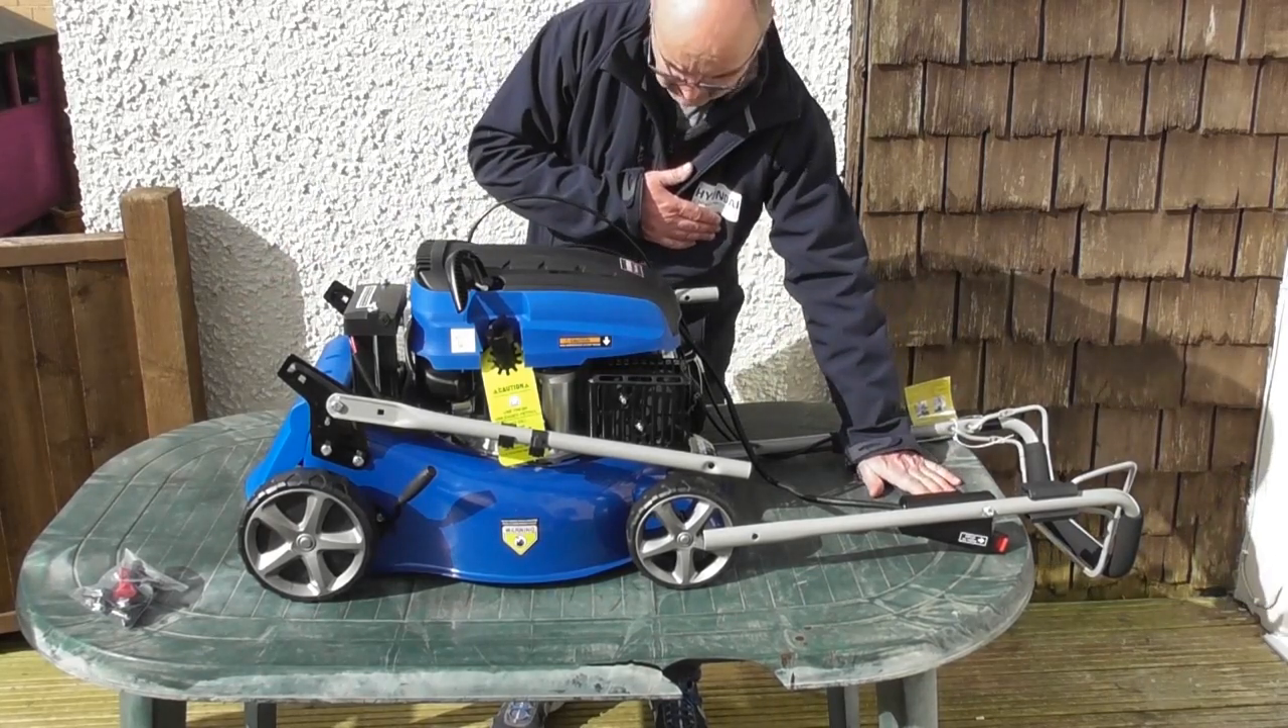So I've just removed the upper handle from the top of the mower and I've laid it down to this side at the front of the mower for the time being.